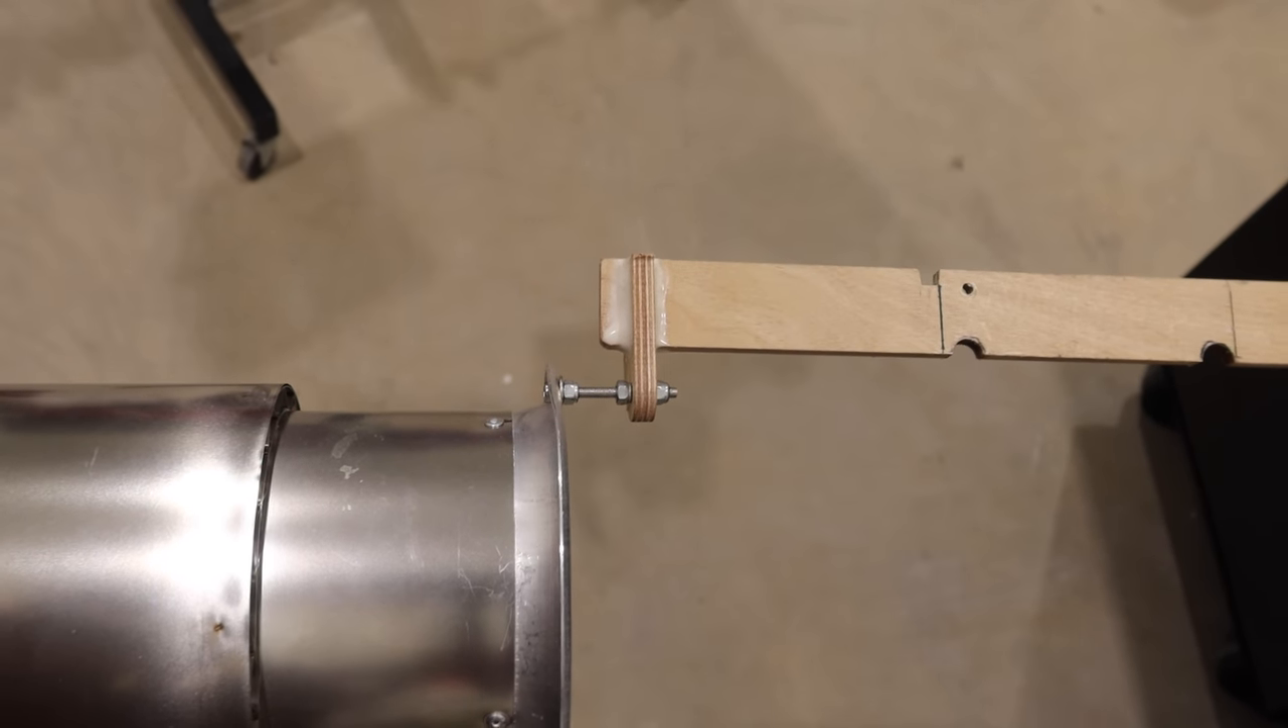We've got that removable engine rail mounted to the pipe the spacing's all figured out.